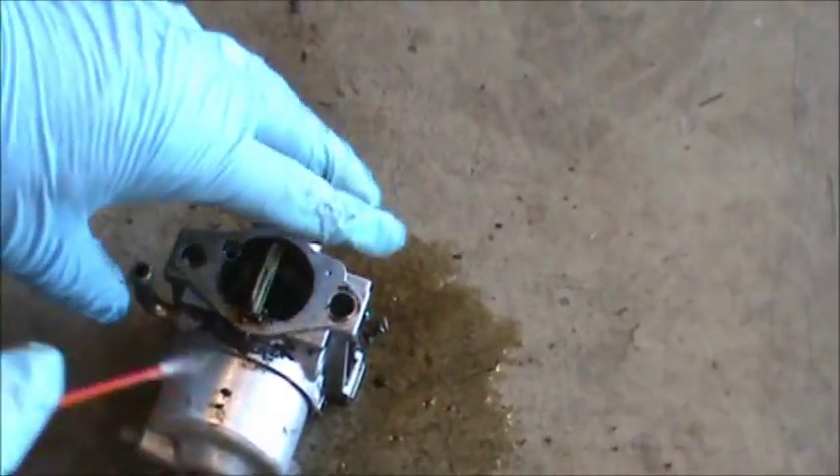So I have the carb off and you can see it's pretty dirty.